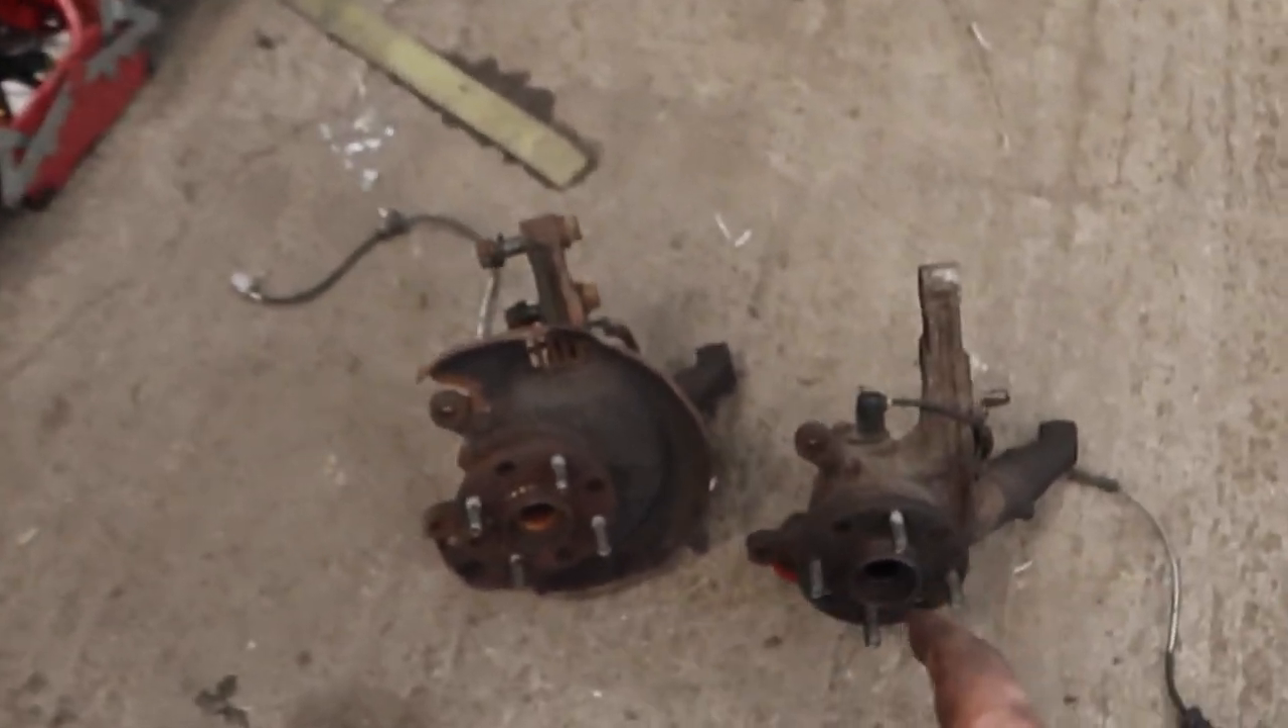The hub is off the car.